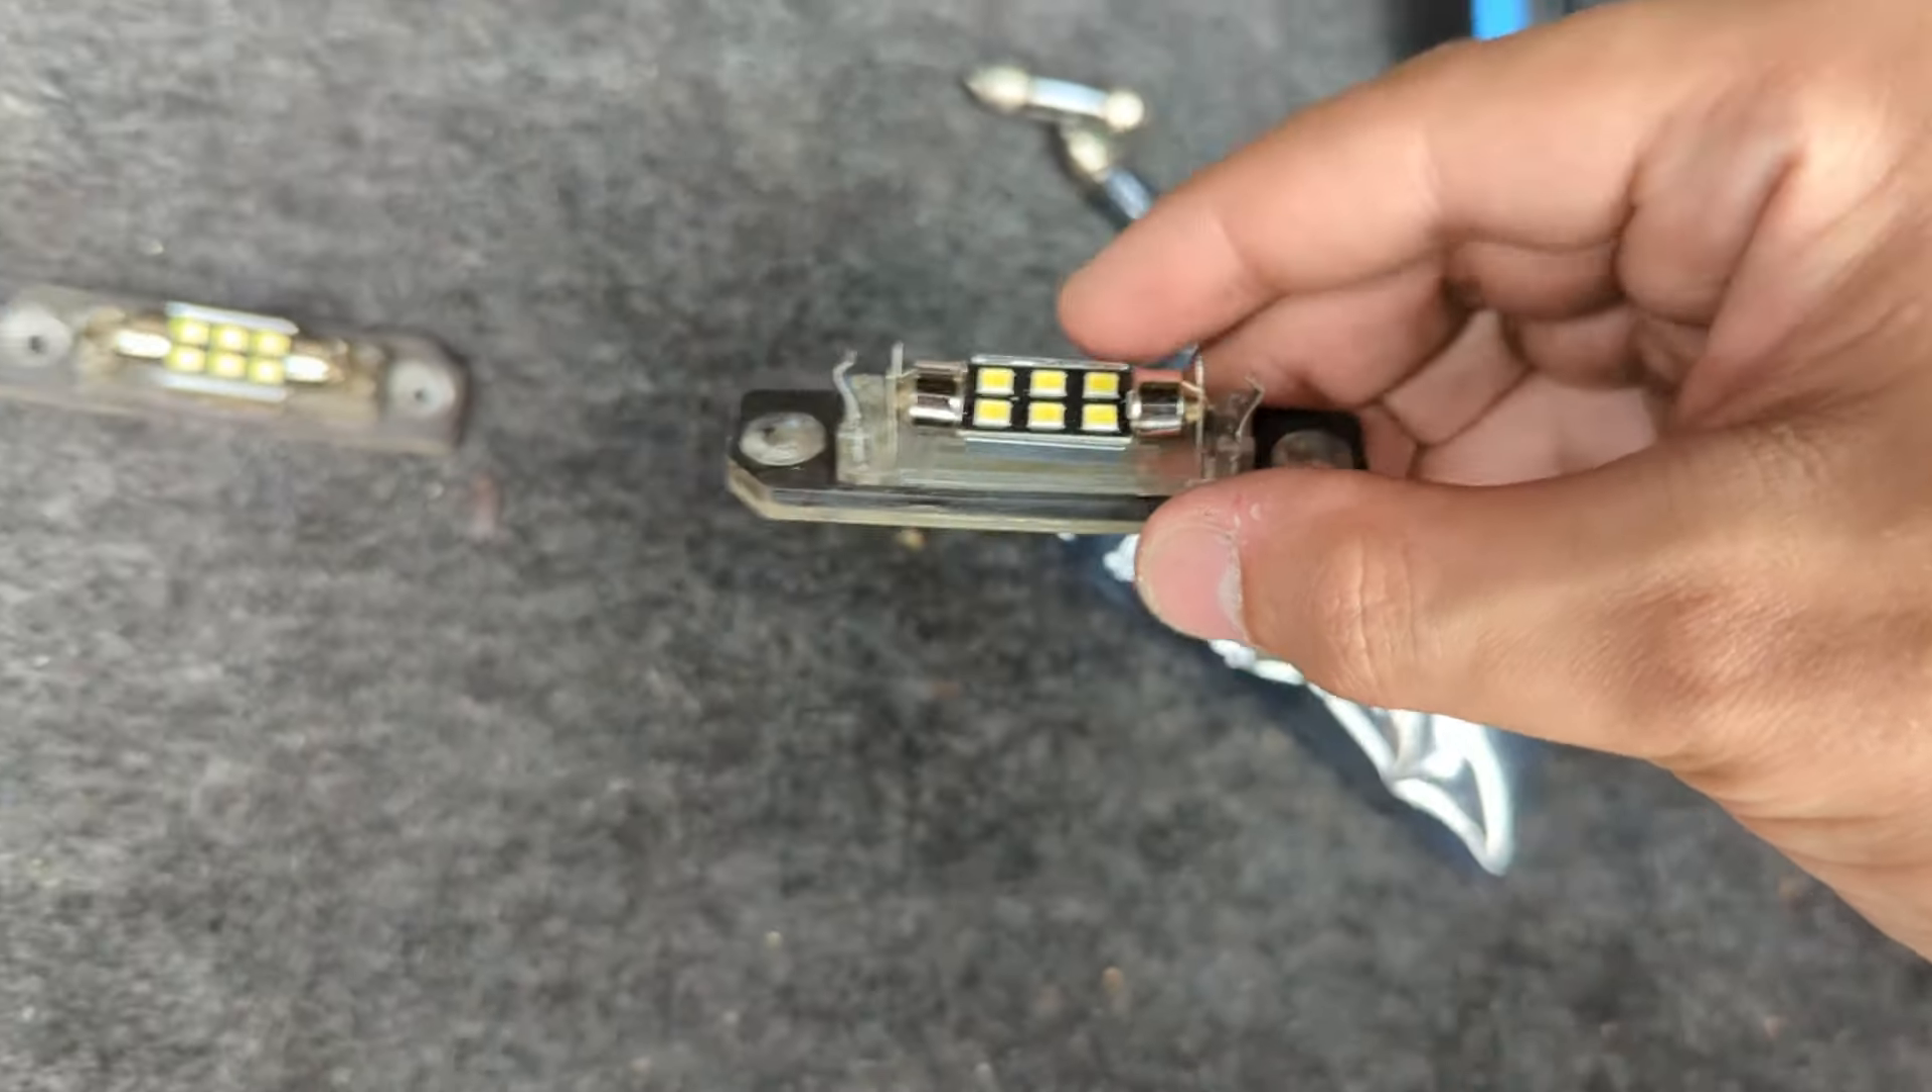And there we have it. LEDs are into the housings.